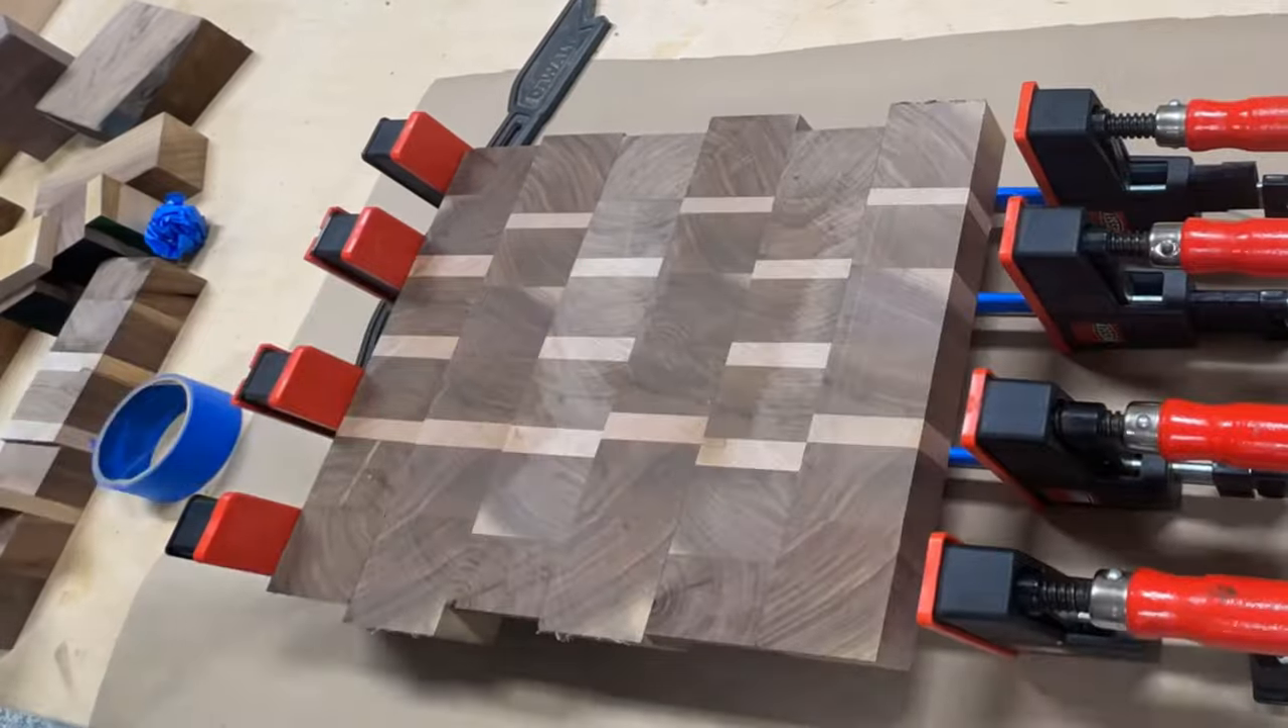I then arranged the newly cut strips on the parallel clamps making sure to interlace strips from the two different boards so that the pattern doesn't repeat itself.